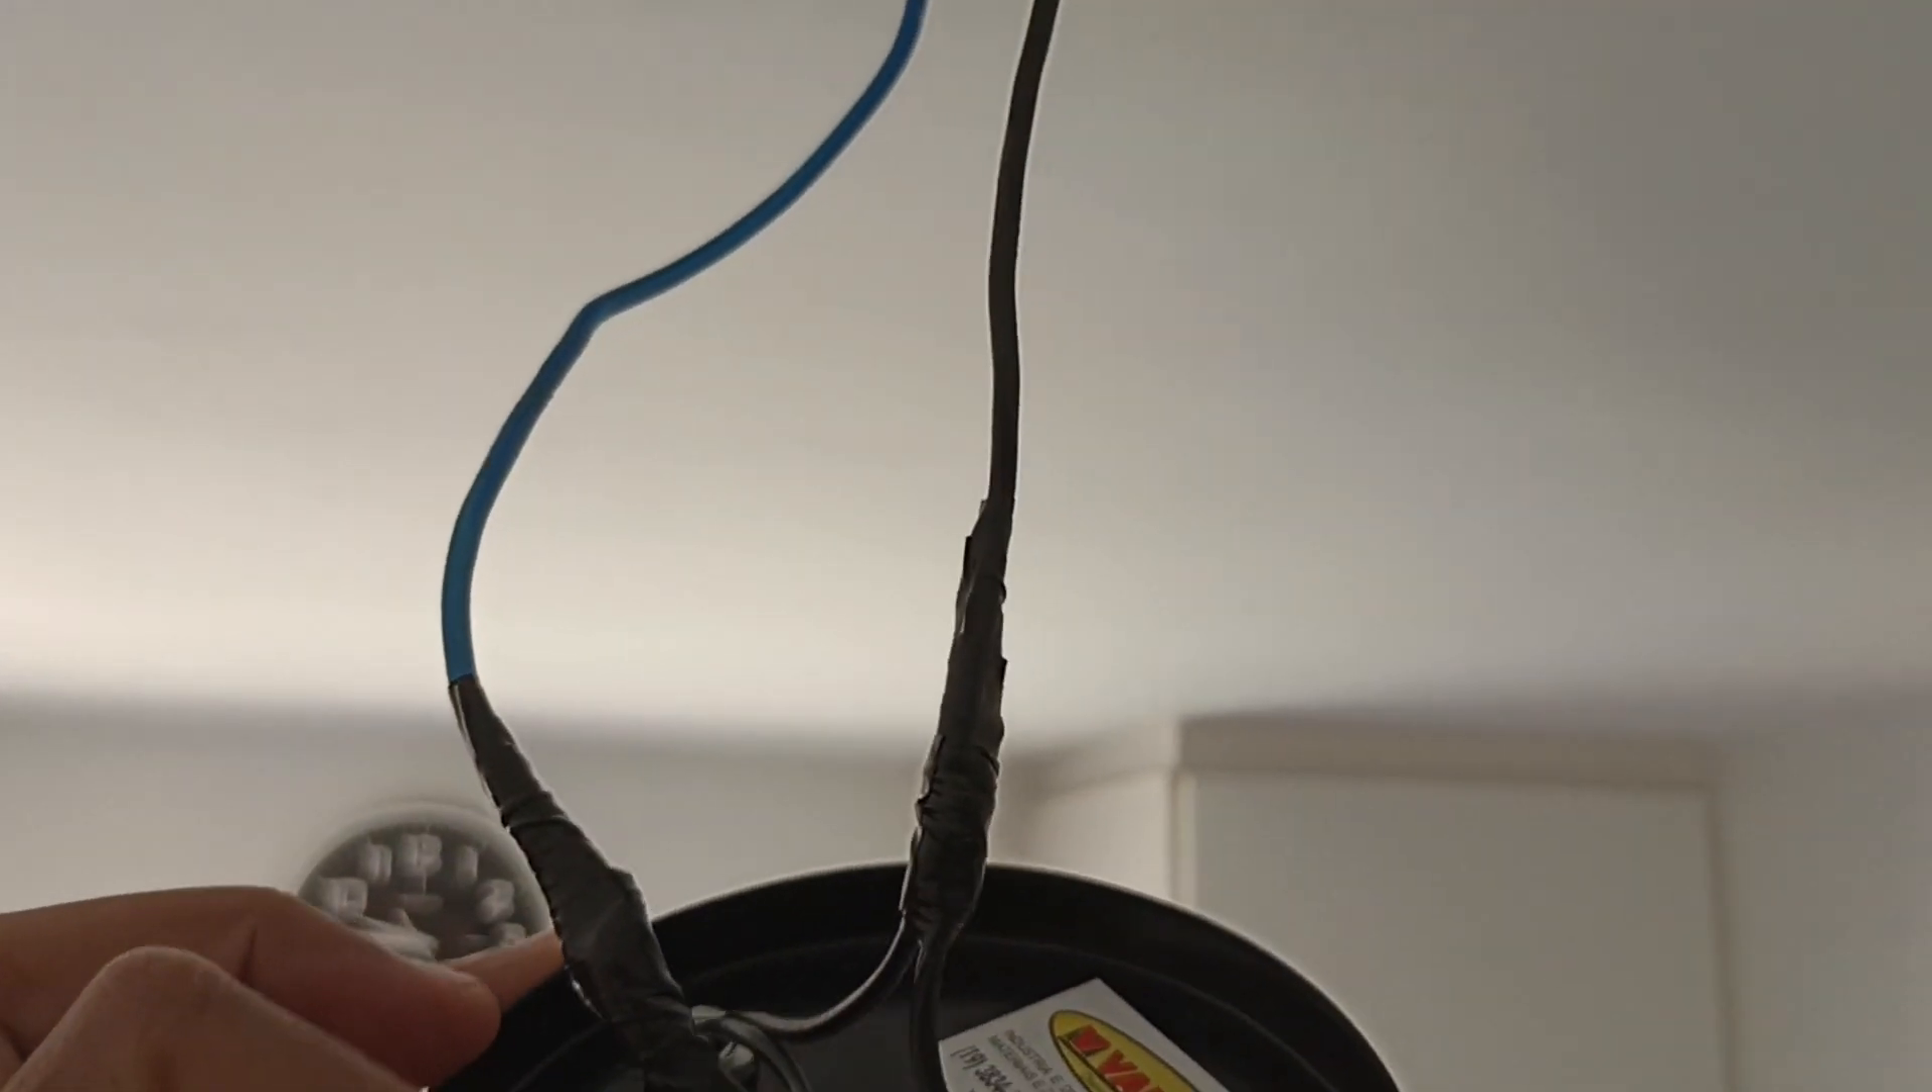Então aqui eu já fiz a ligação da fiação pessoal já isolei com fita isolante tá agora é só a gente fixar lá no teto de forma definitiva e testar.